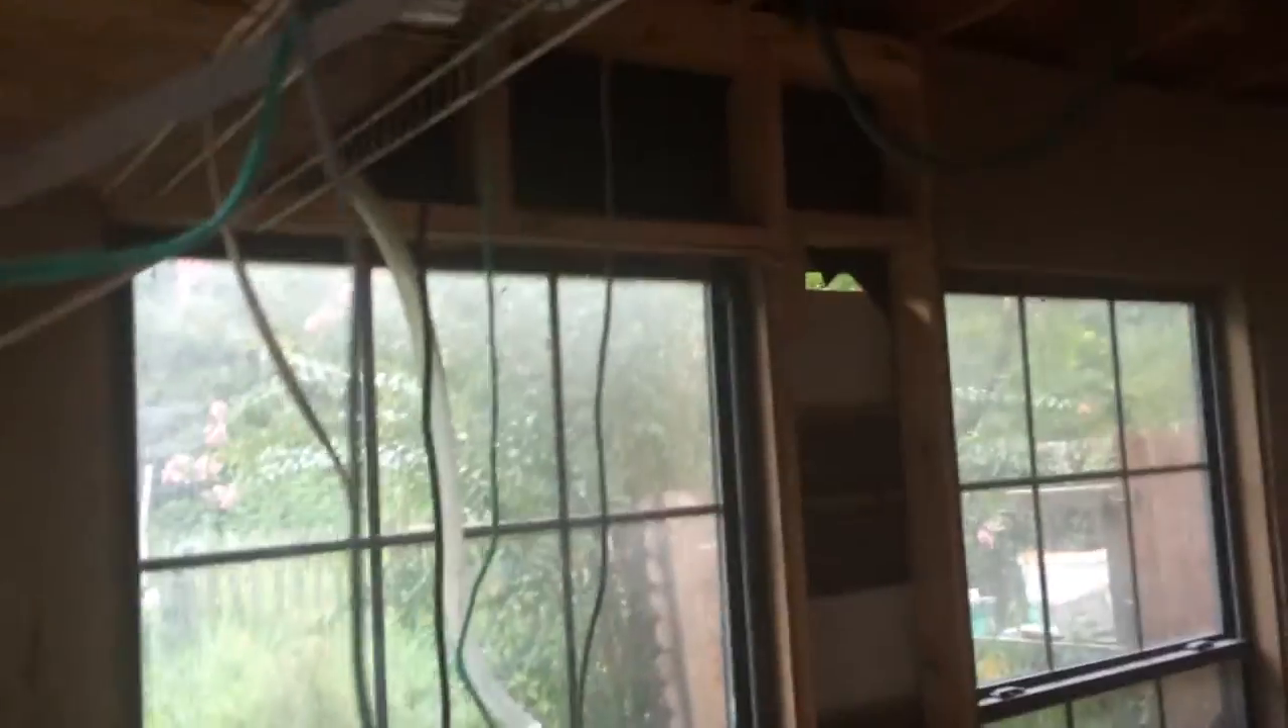So you guys remember this look. Hasn't got our interior put back together yet. That's fine.